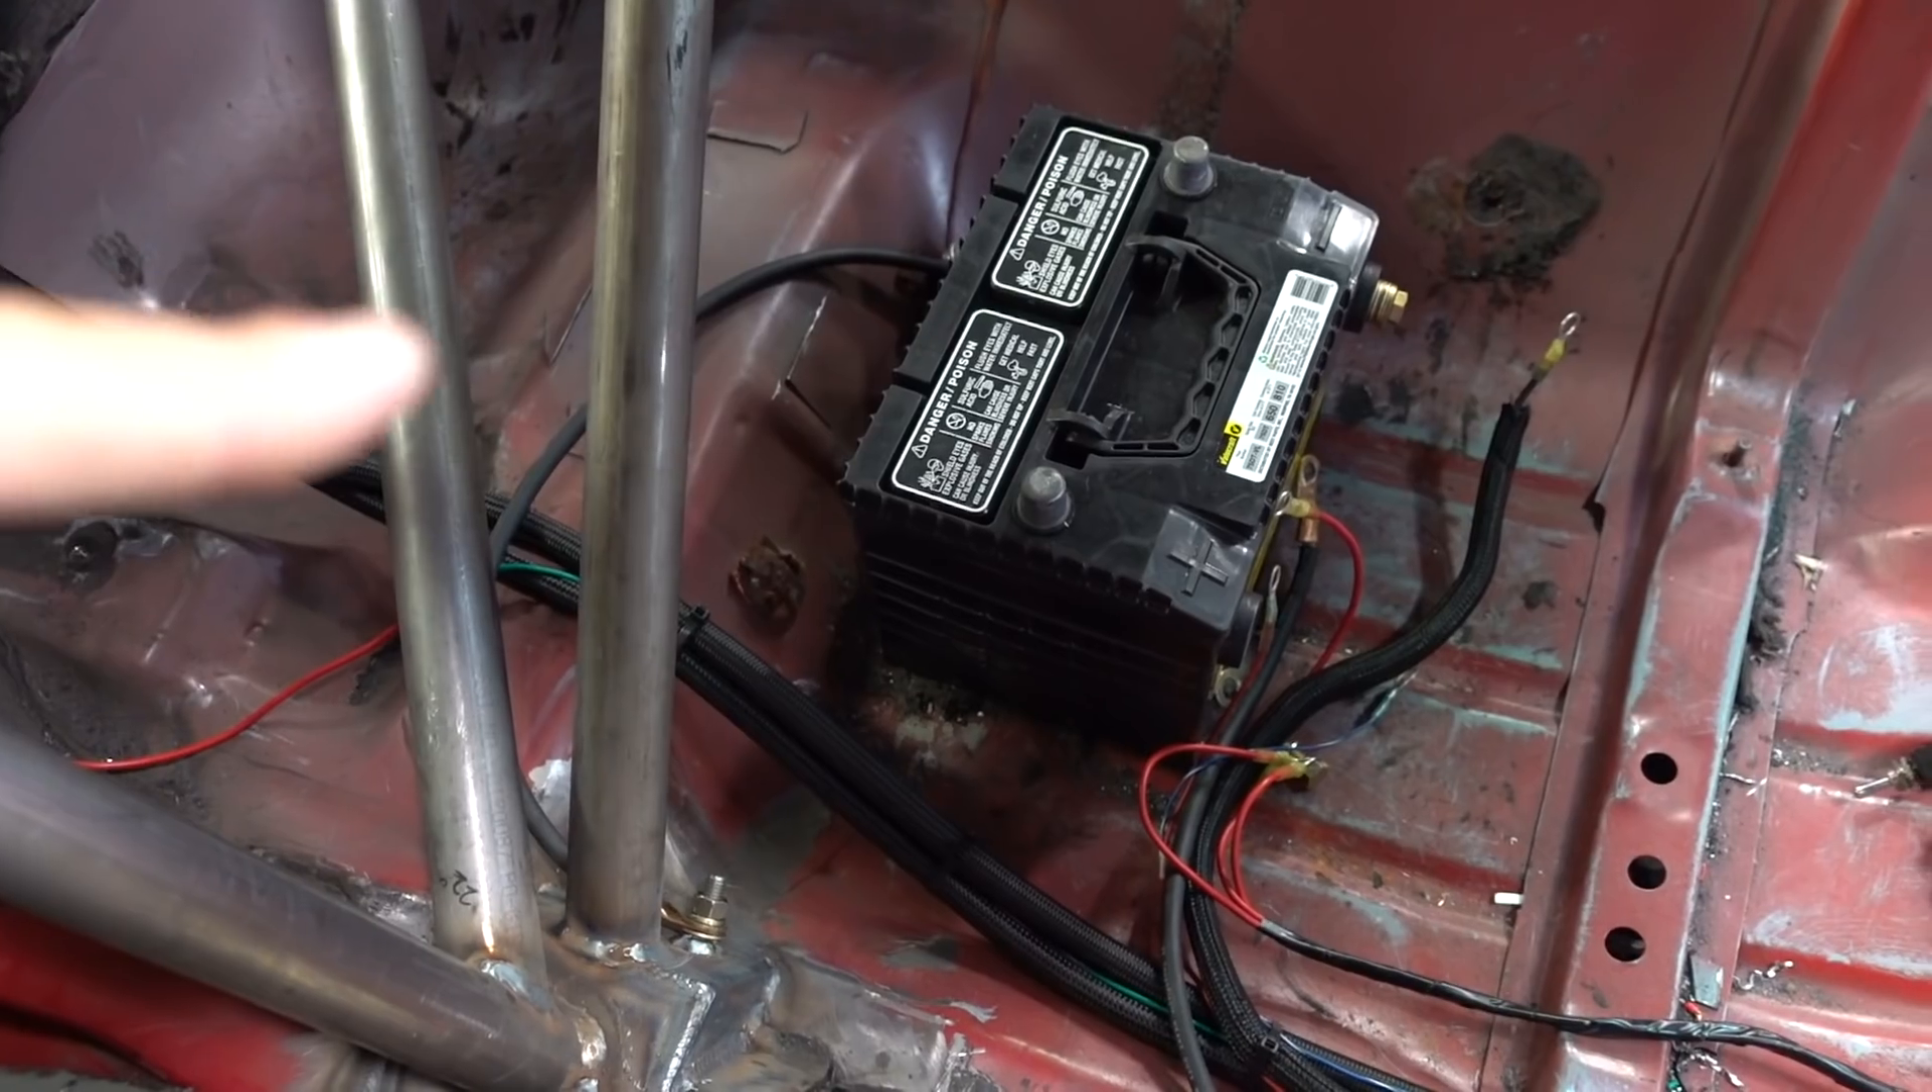The rest of our fuel system's all good, obviously. Still gotta mount the battery.